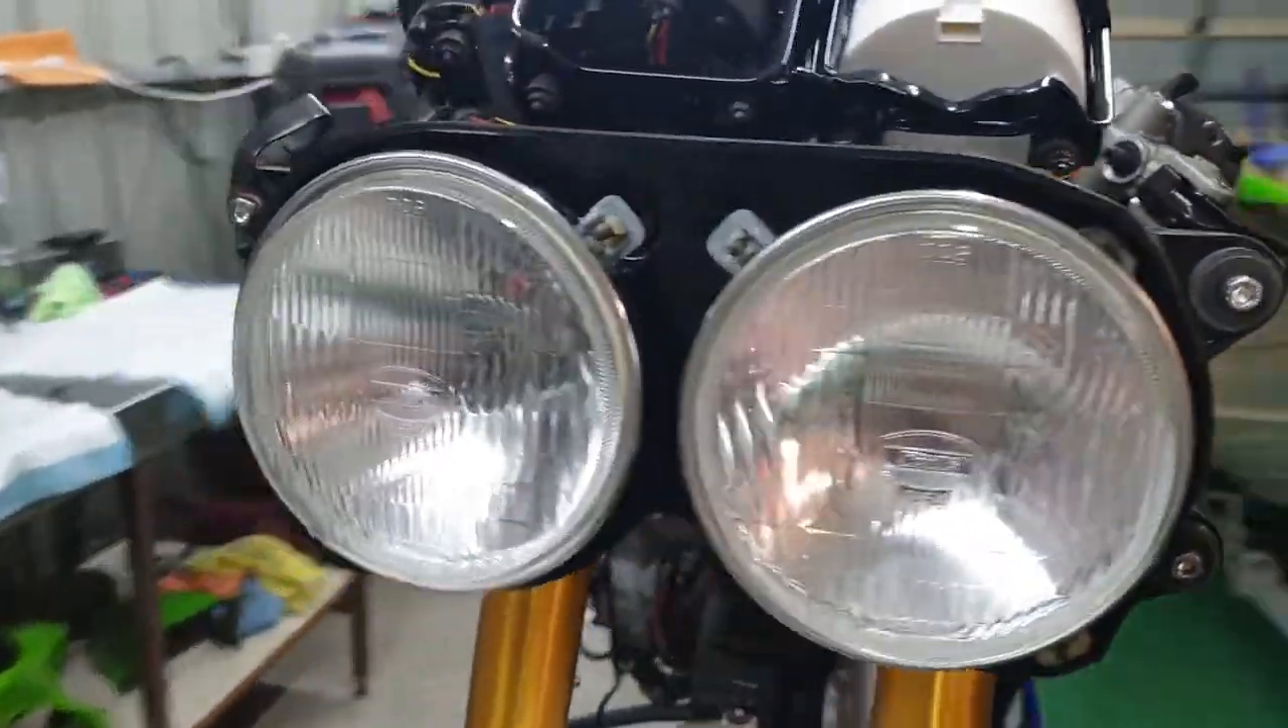So there it is with the headlights mounted definitely got the ZXR look now.